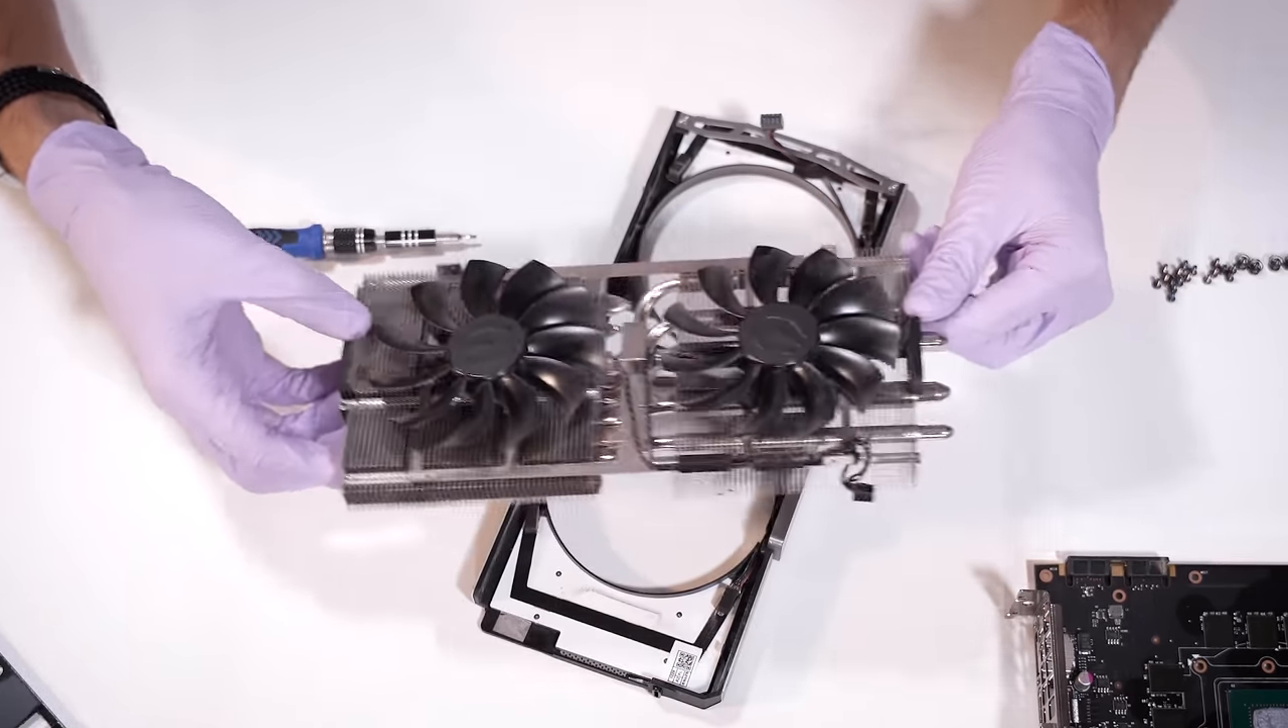And you can see the fans are attached to the heat sink.